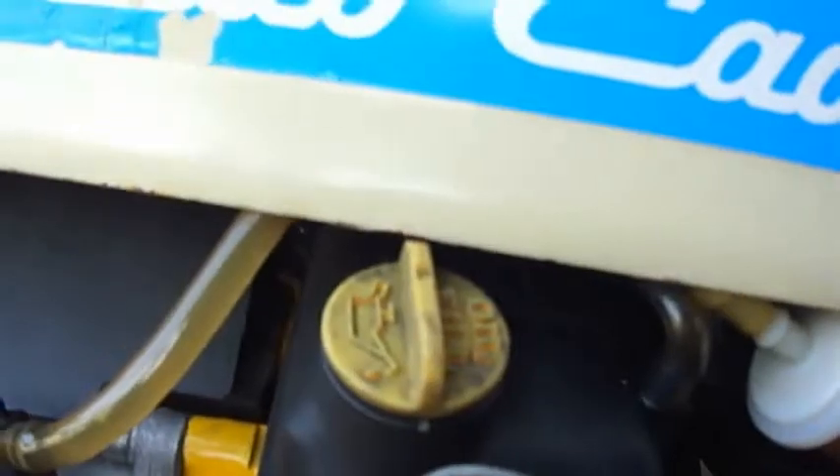If you look at that oil cap, when I shut the hood, you see it's just barely missing, and it can go up a little bit more of the hood.